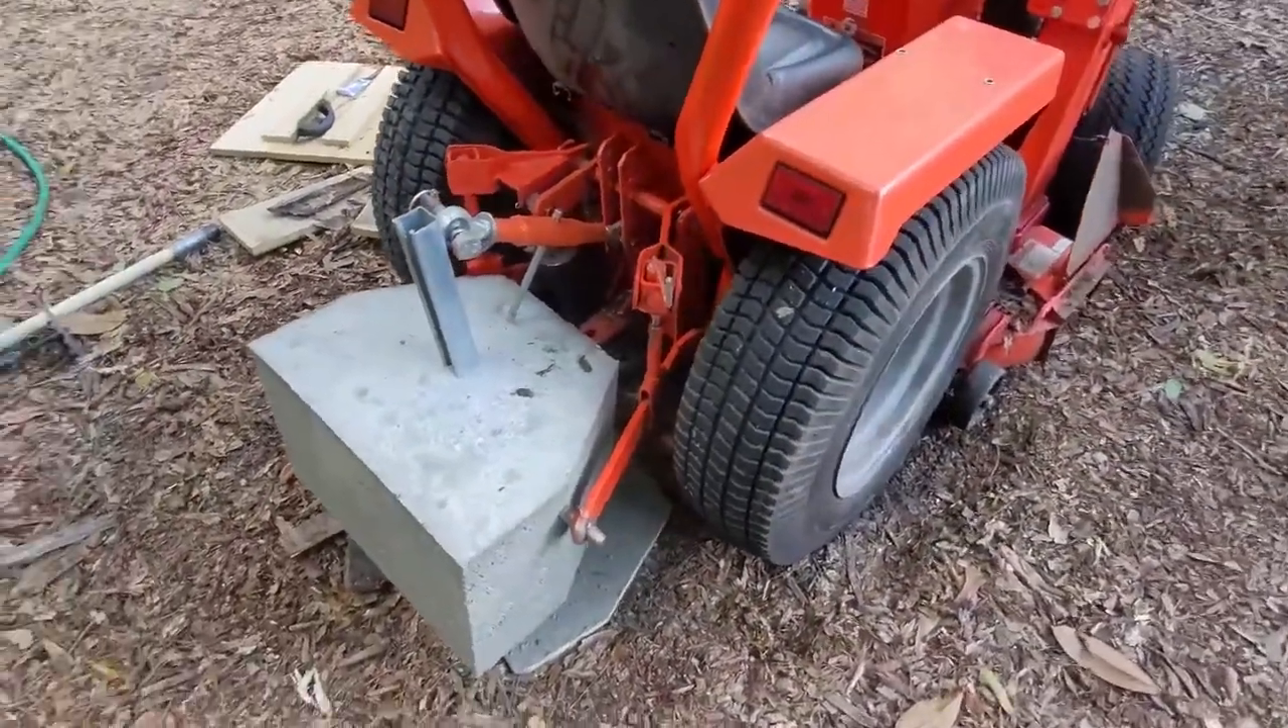All right so there's the counterweight hooked up to the pins for the first time.